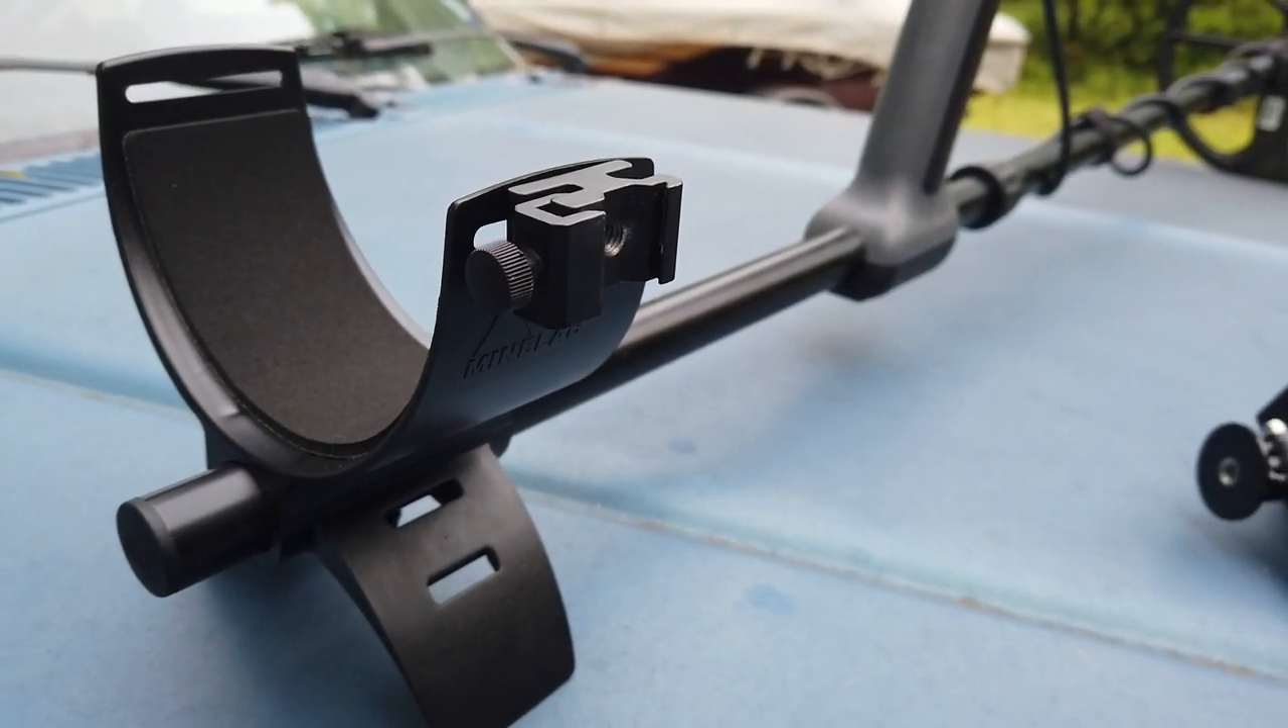I got the, um, cold shoe attached to the armrest.